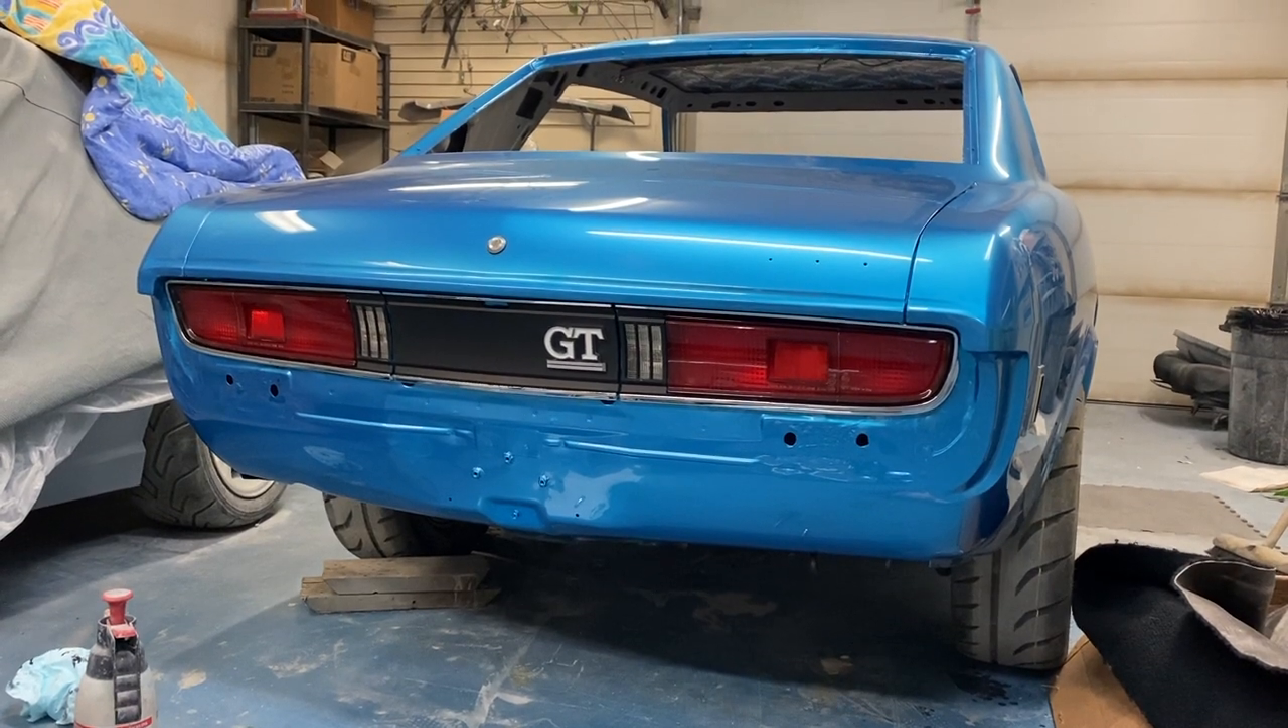Well we got the rear tail panel and tail lights installed and it looks superb.